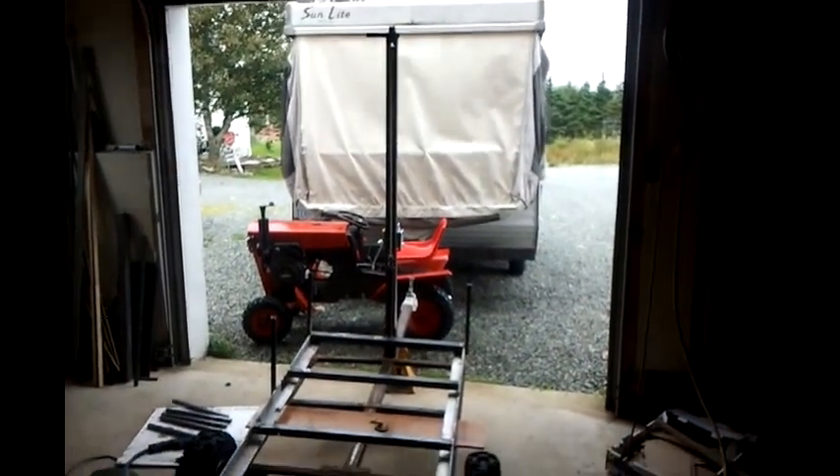Well I already put the lift mechanism on my trailer.